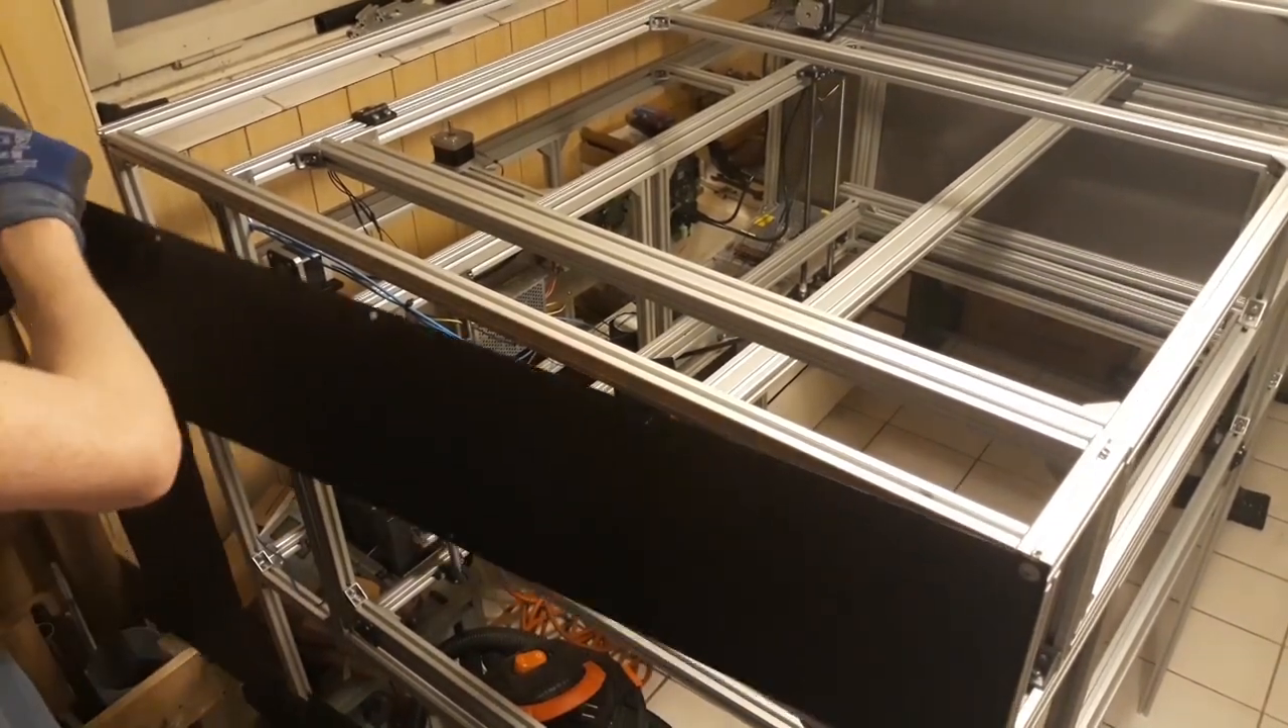I've got the first parts actually um sprayed black as you can see and i'm just test fitting the whole thing.